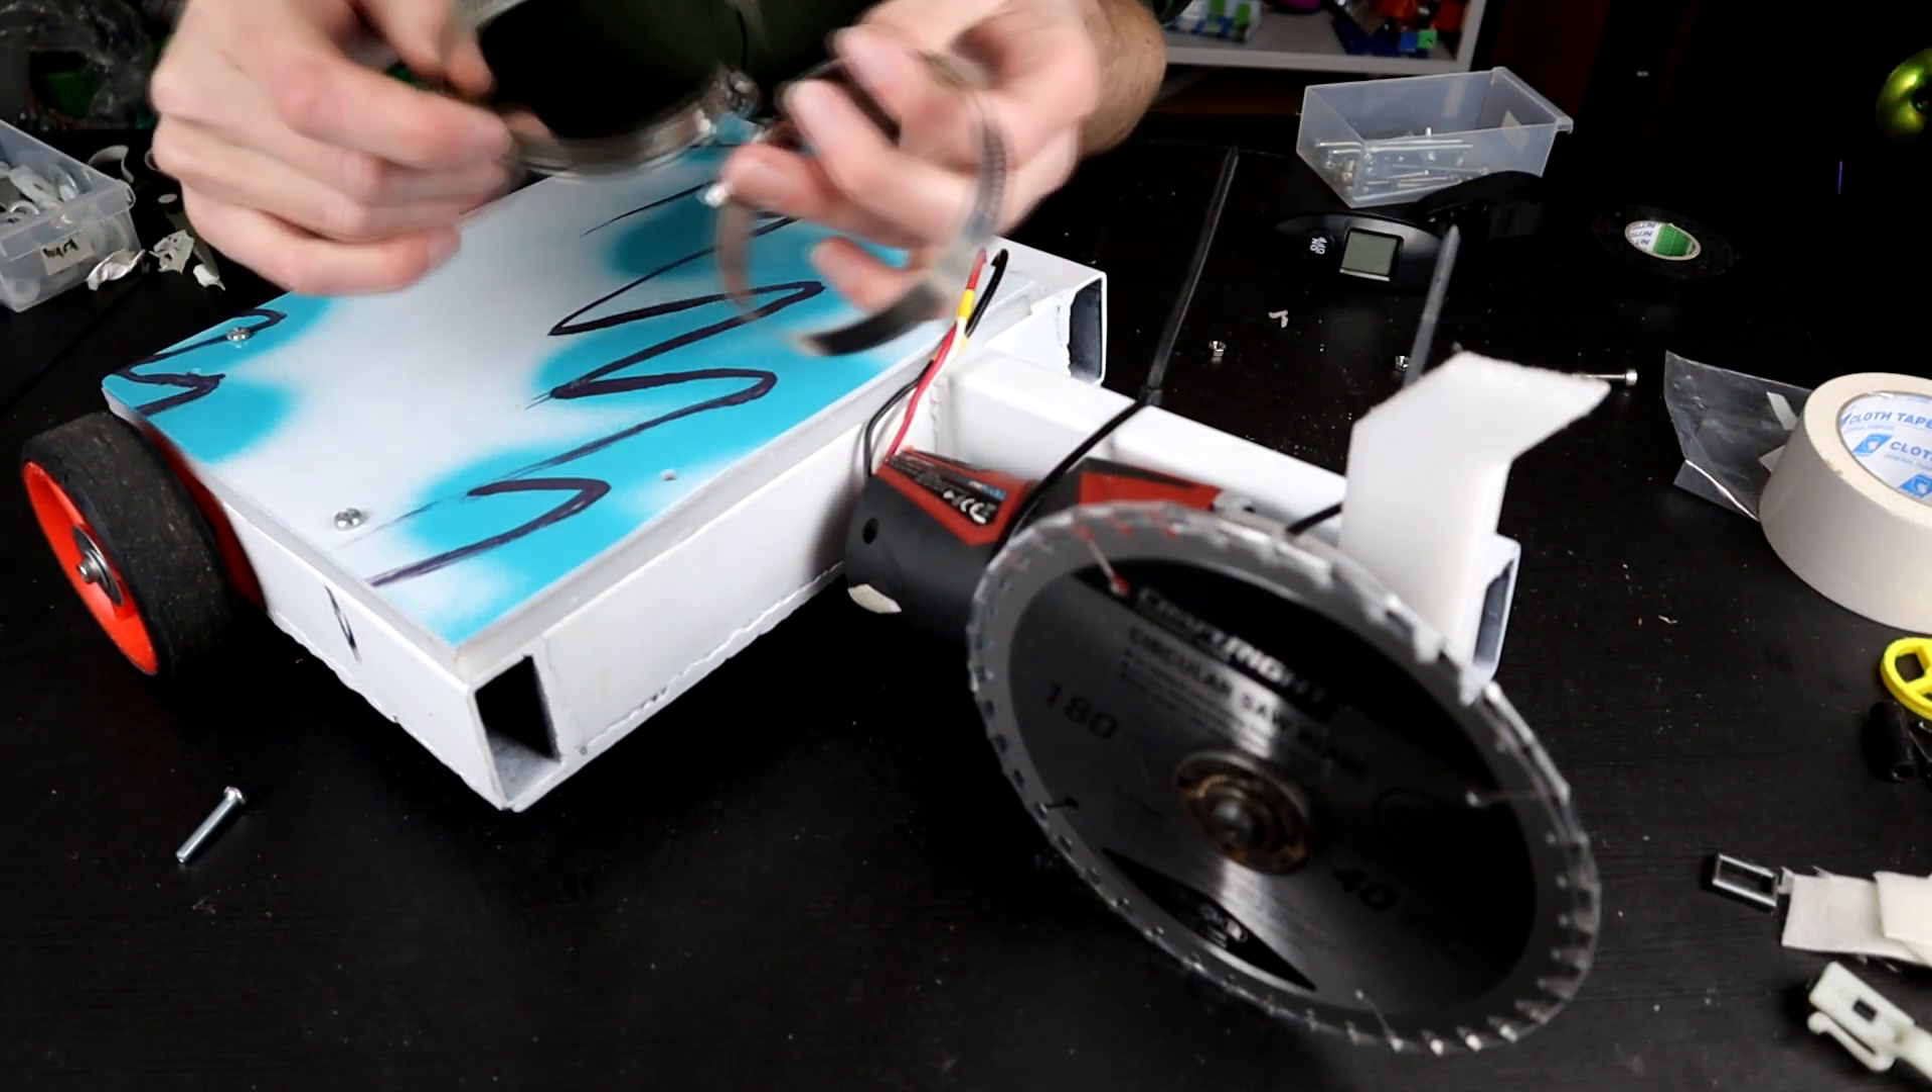Temporal displacement is now mostly together I say mostly because we've got zip ties holding the angle grinder on right now.